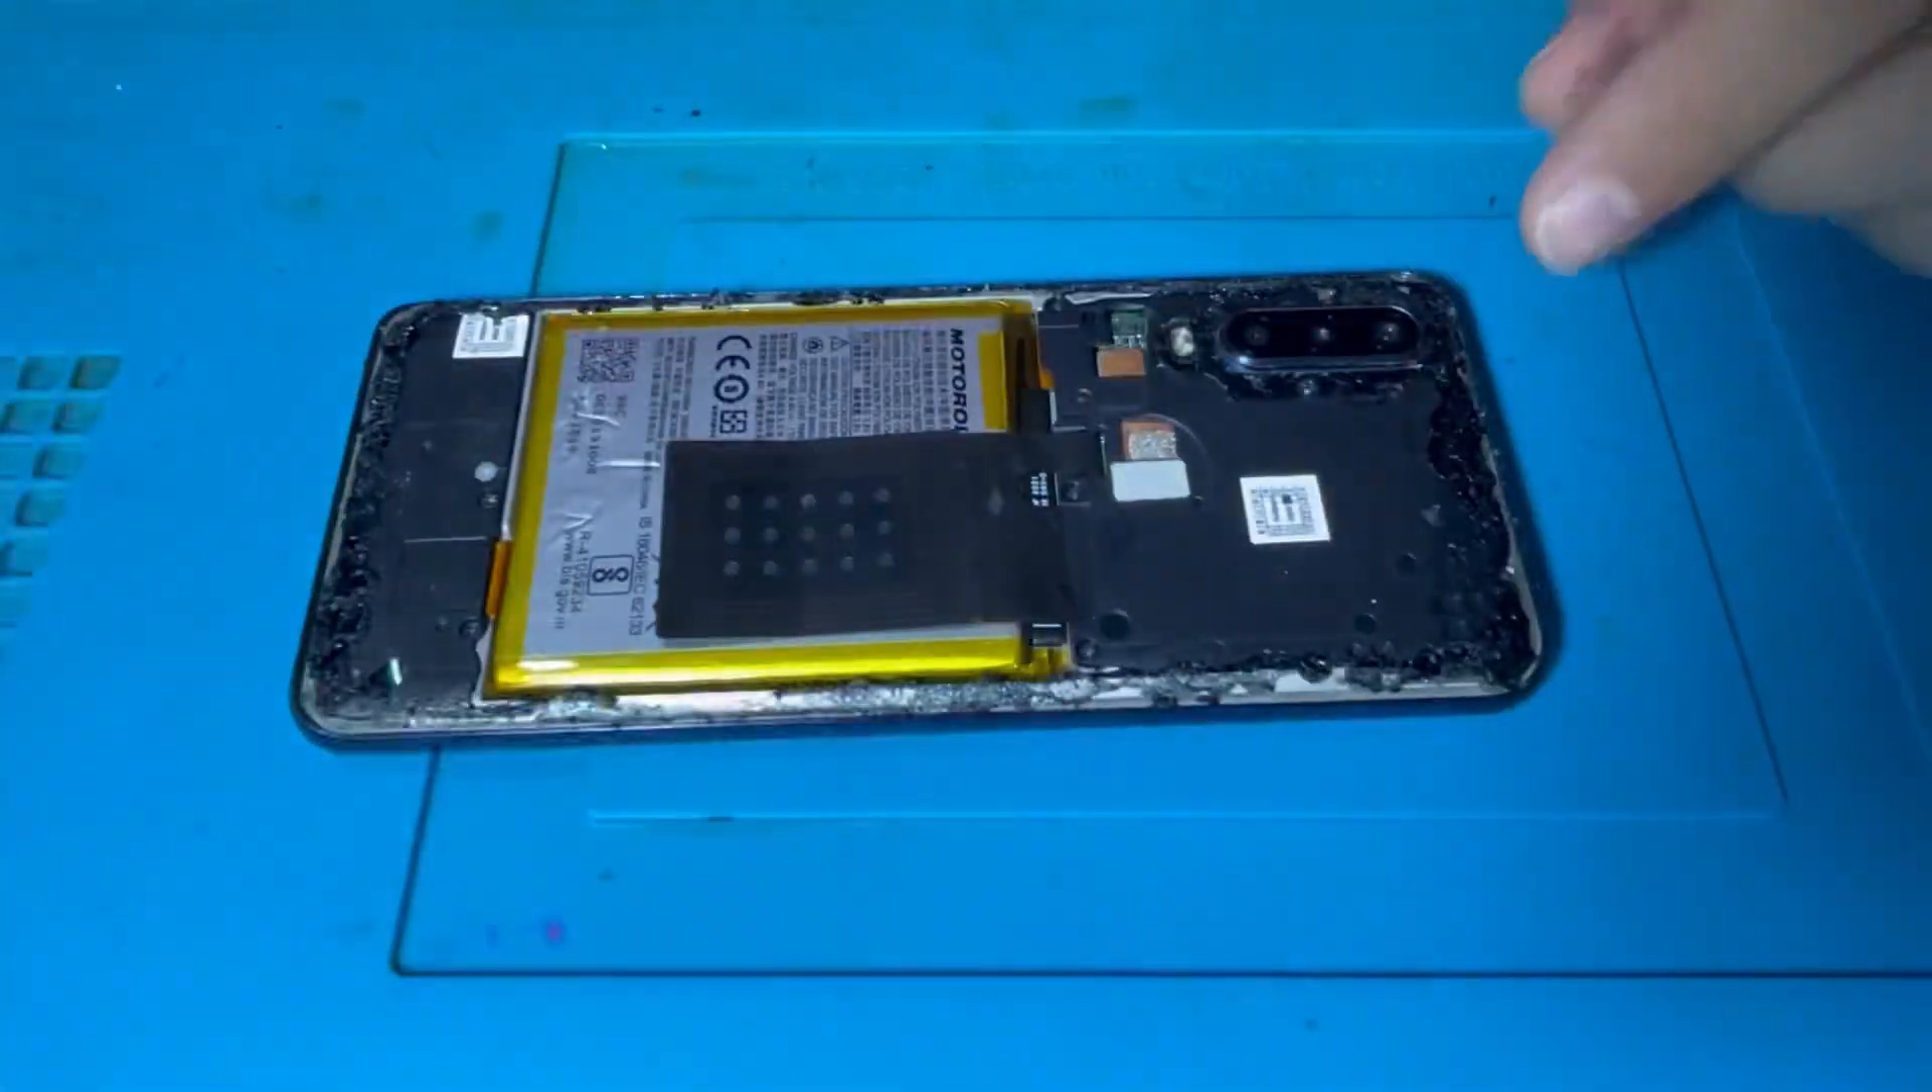Então aqui a gente já tem a tampa retirada, tá?